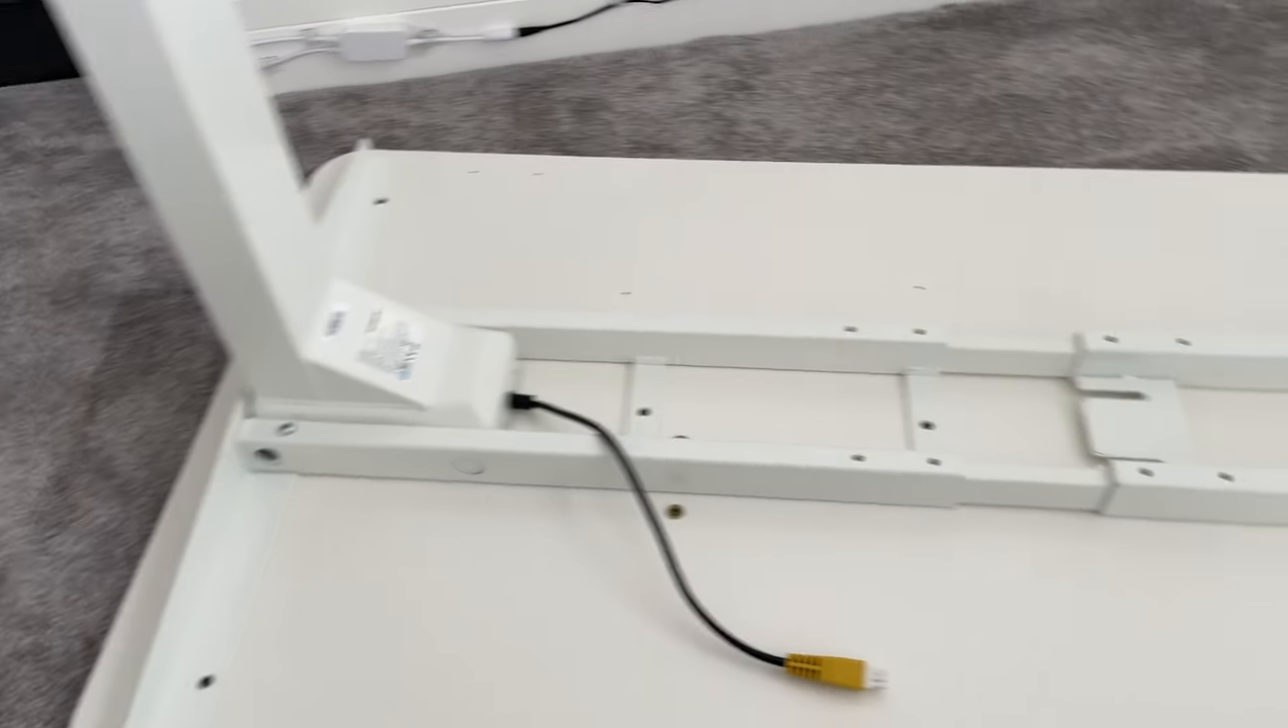Okay, I have placed the legs now onto the desktop.